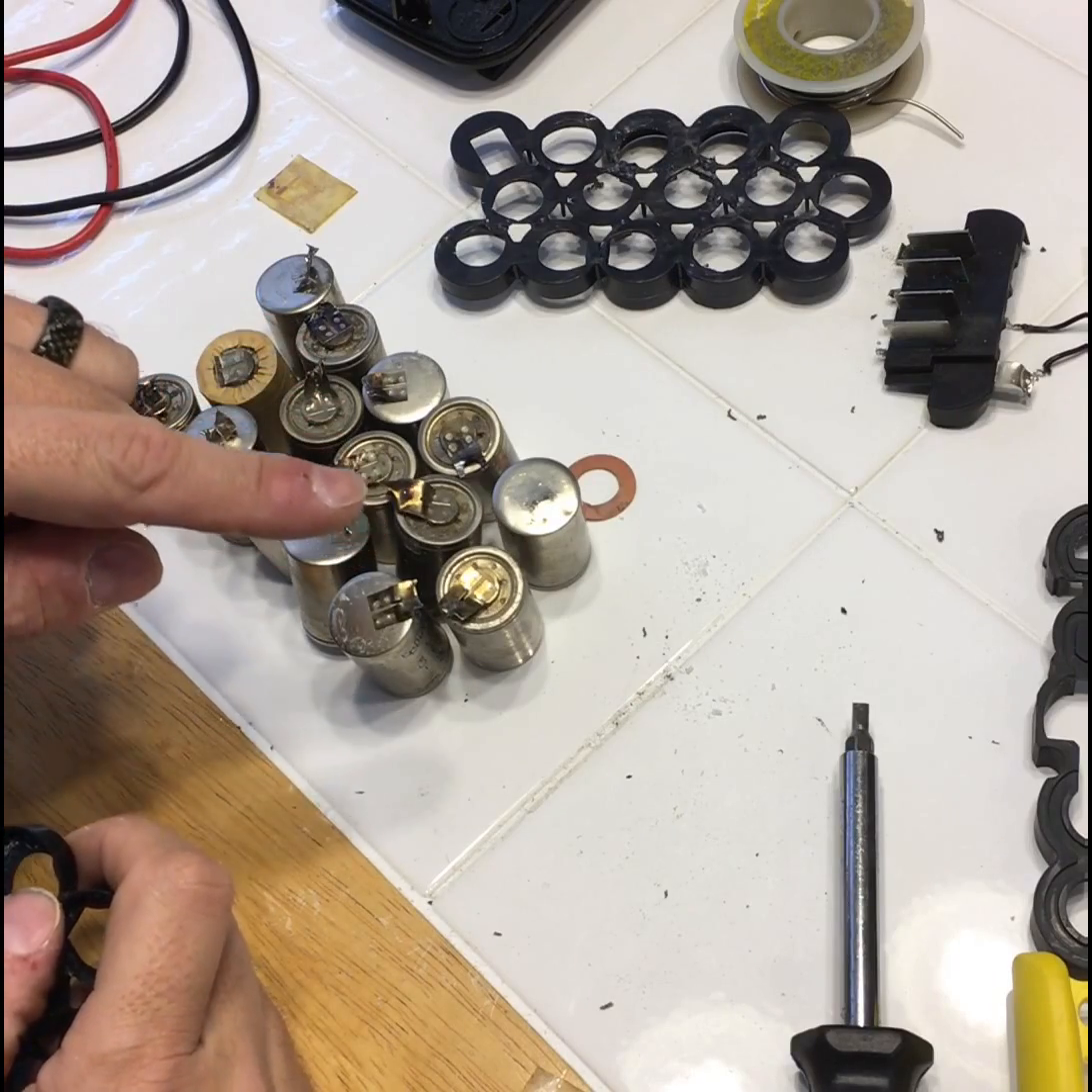As you can see I have the cover off so we have all of our individual batteries here and I've tried to line them up to where each one is sort of facing the one that it was cut from.